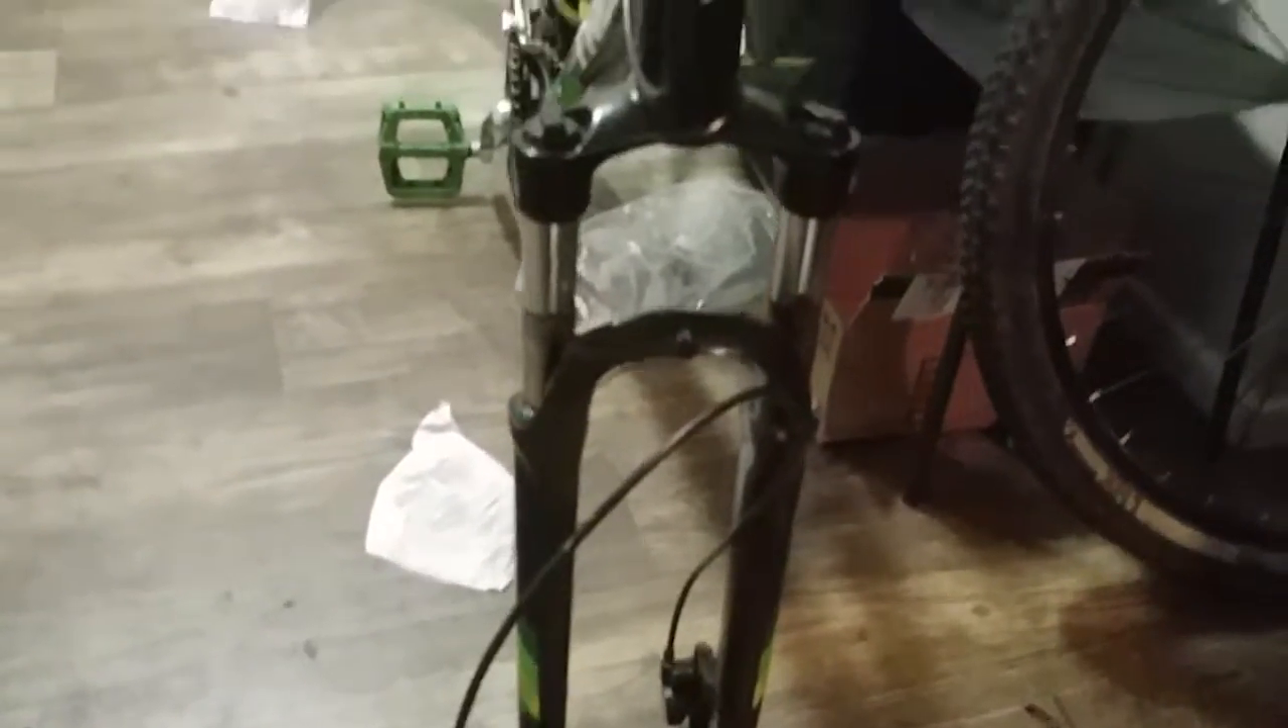I've already taken off the front wheel.